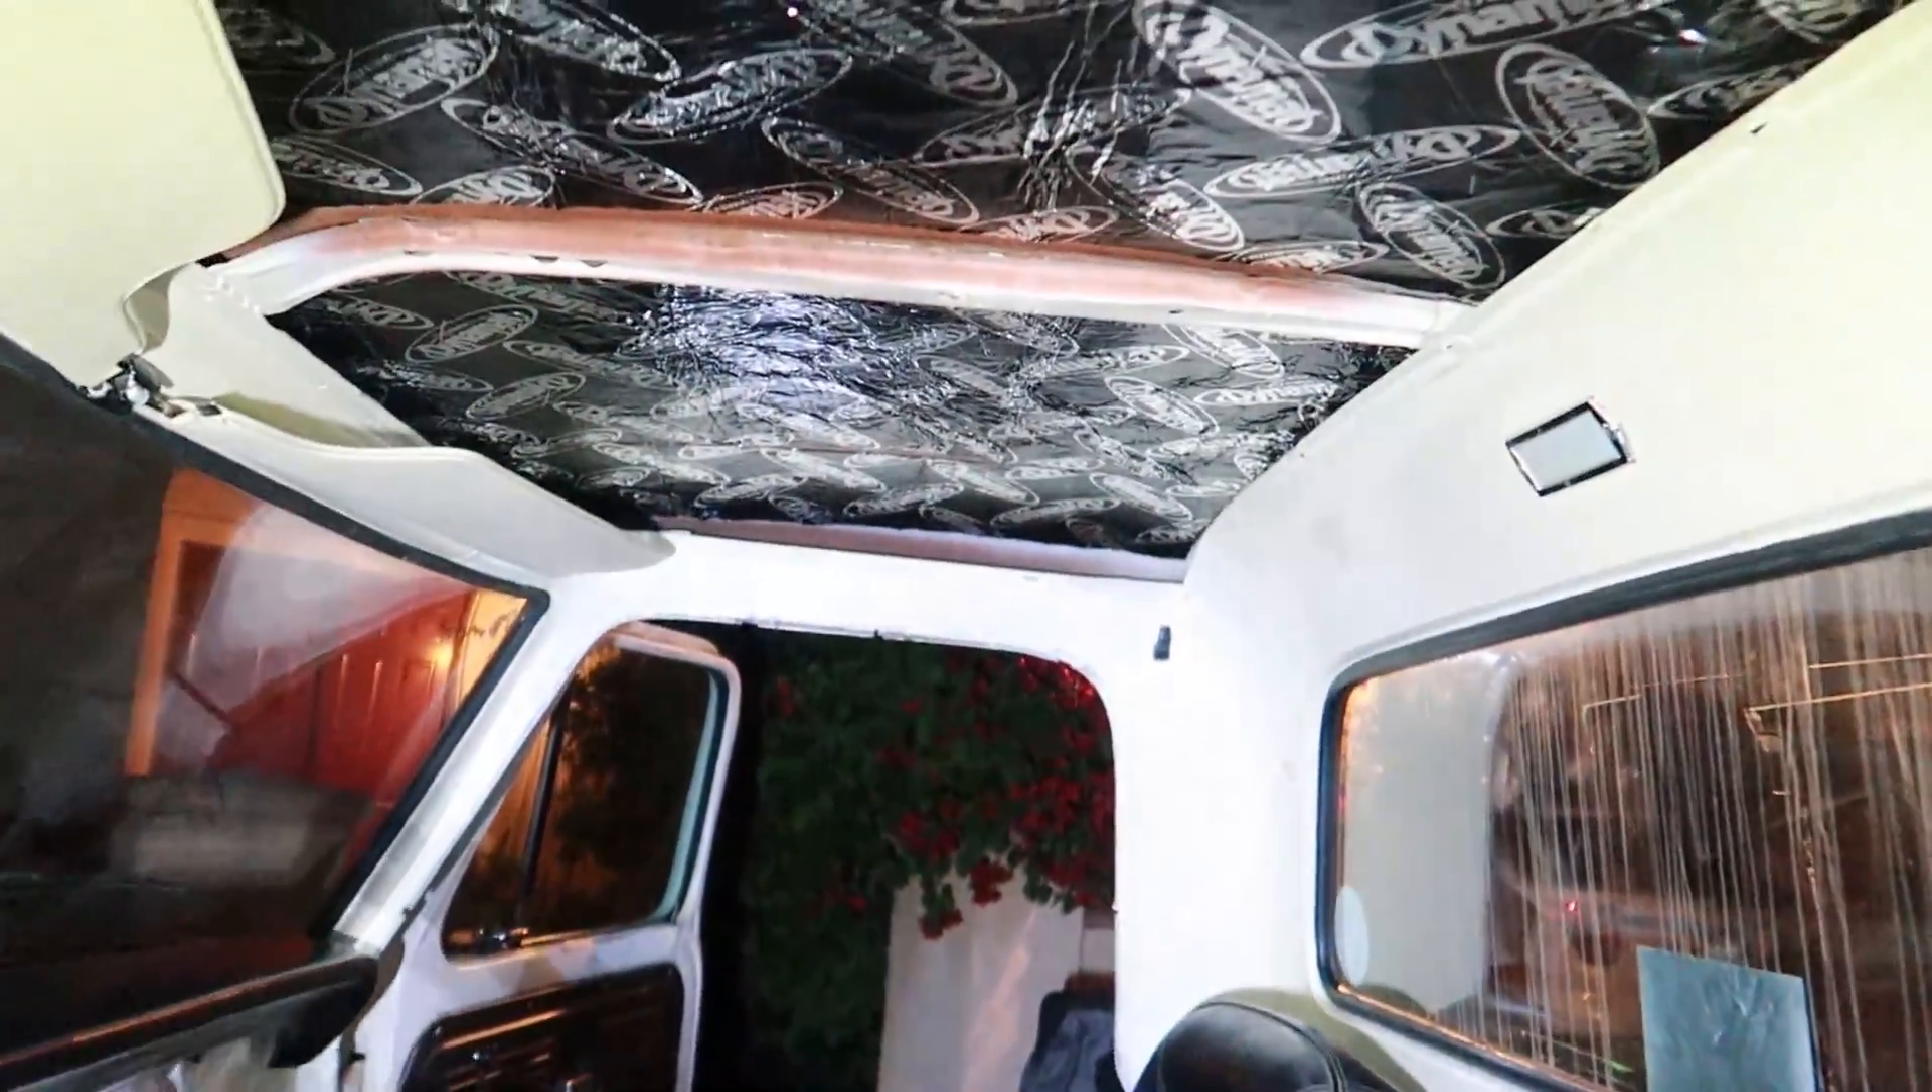The headliner still needs to go in.